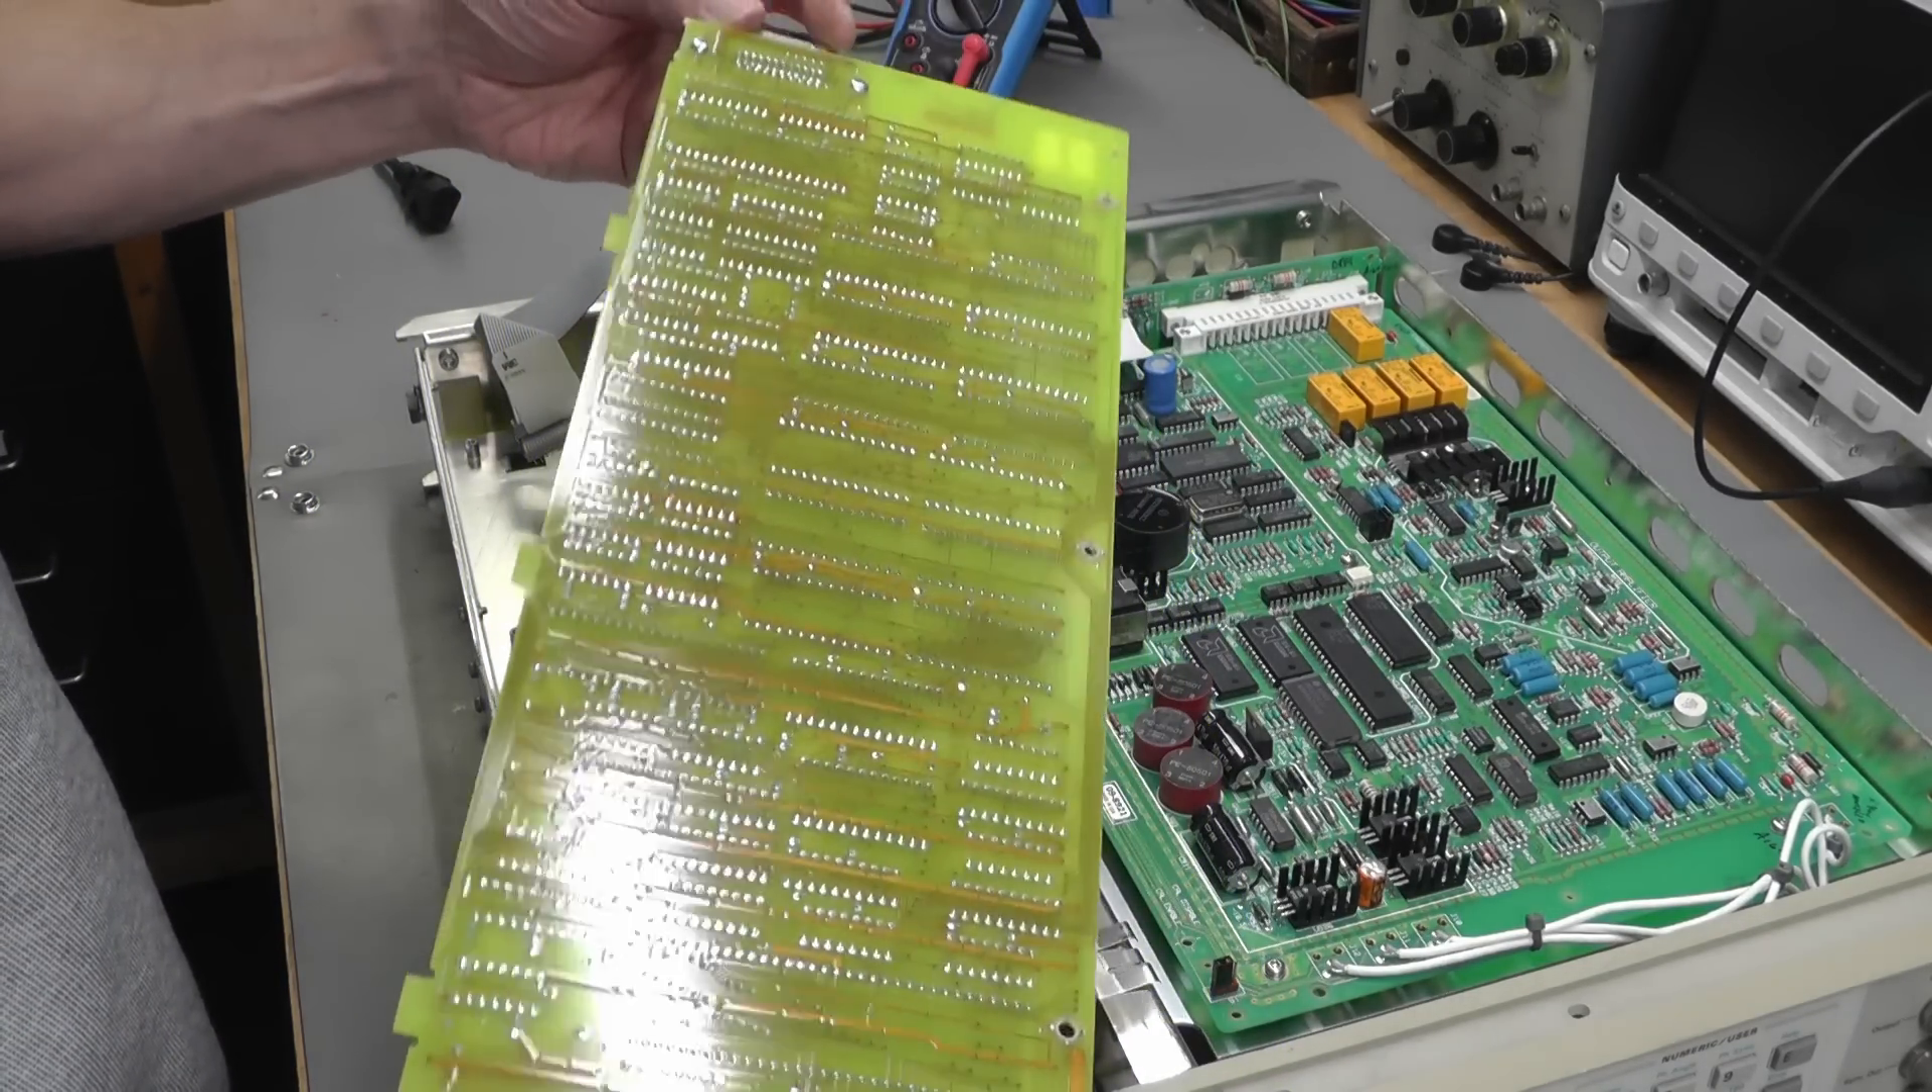Well and there we go there's the a5 board removed and it's absolutely pristine perfect condition.